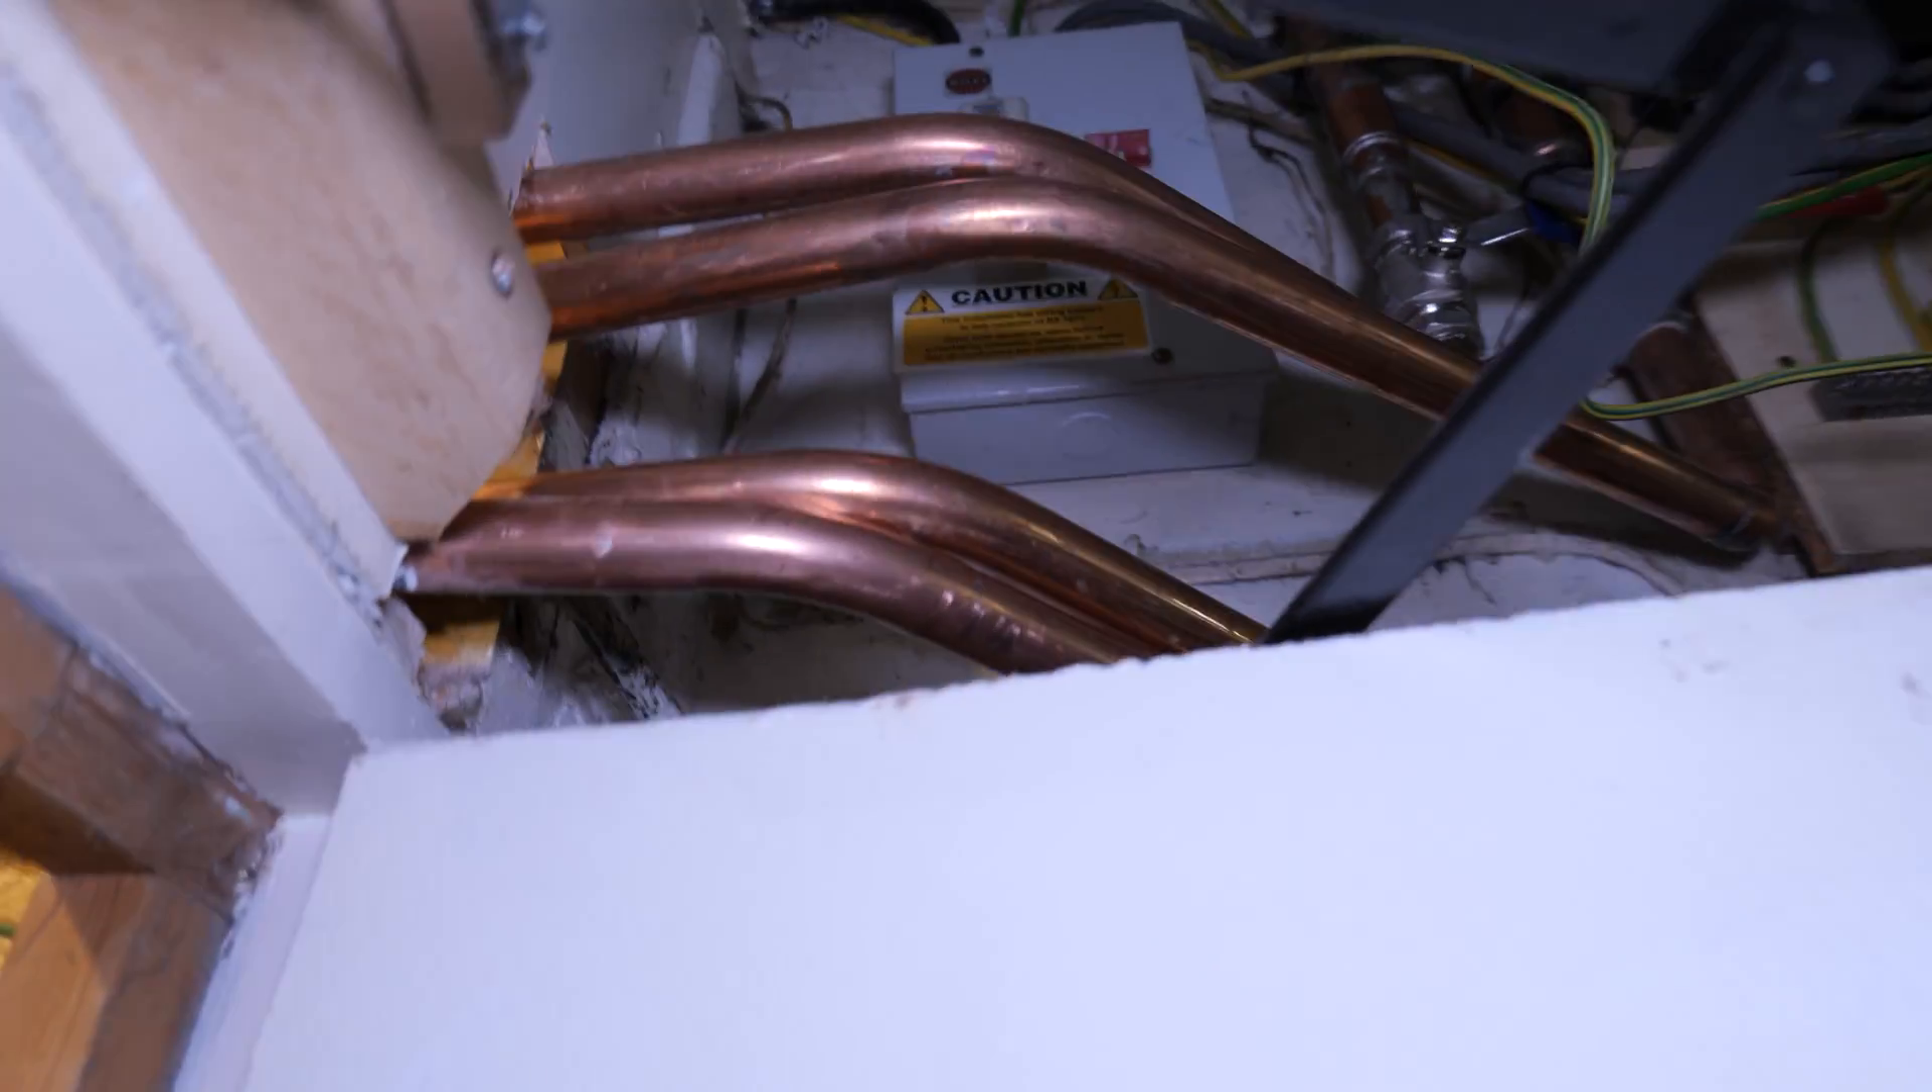I've just started to get some of the pipe work through up here.